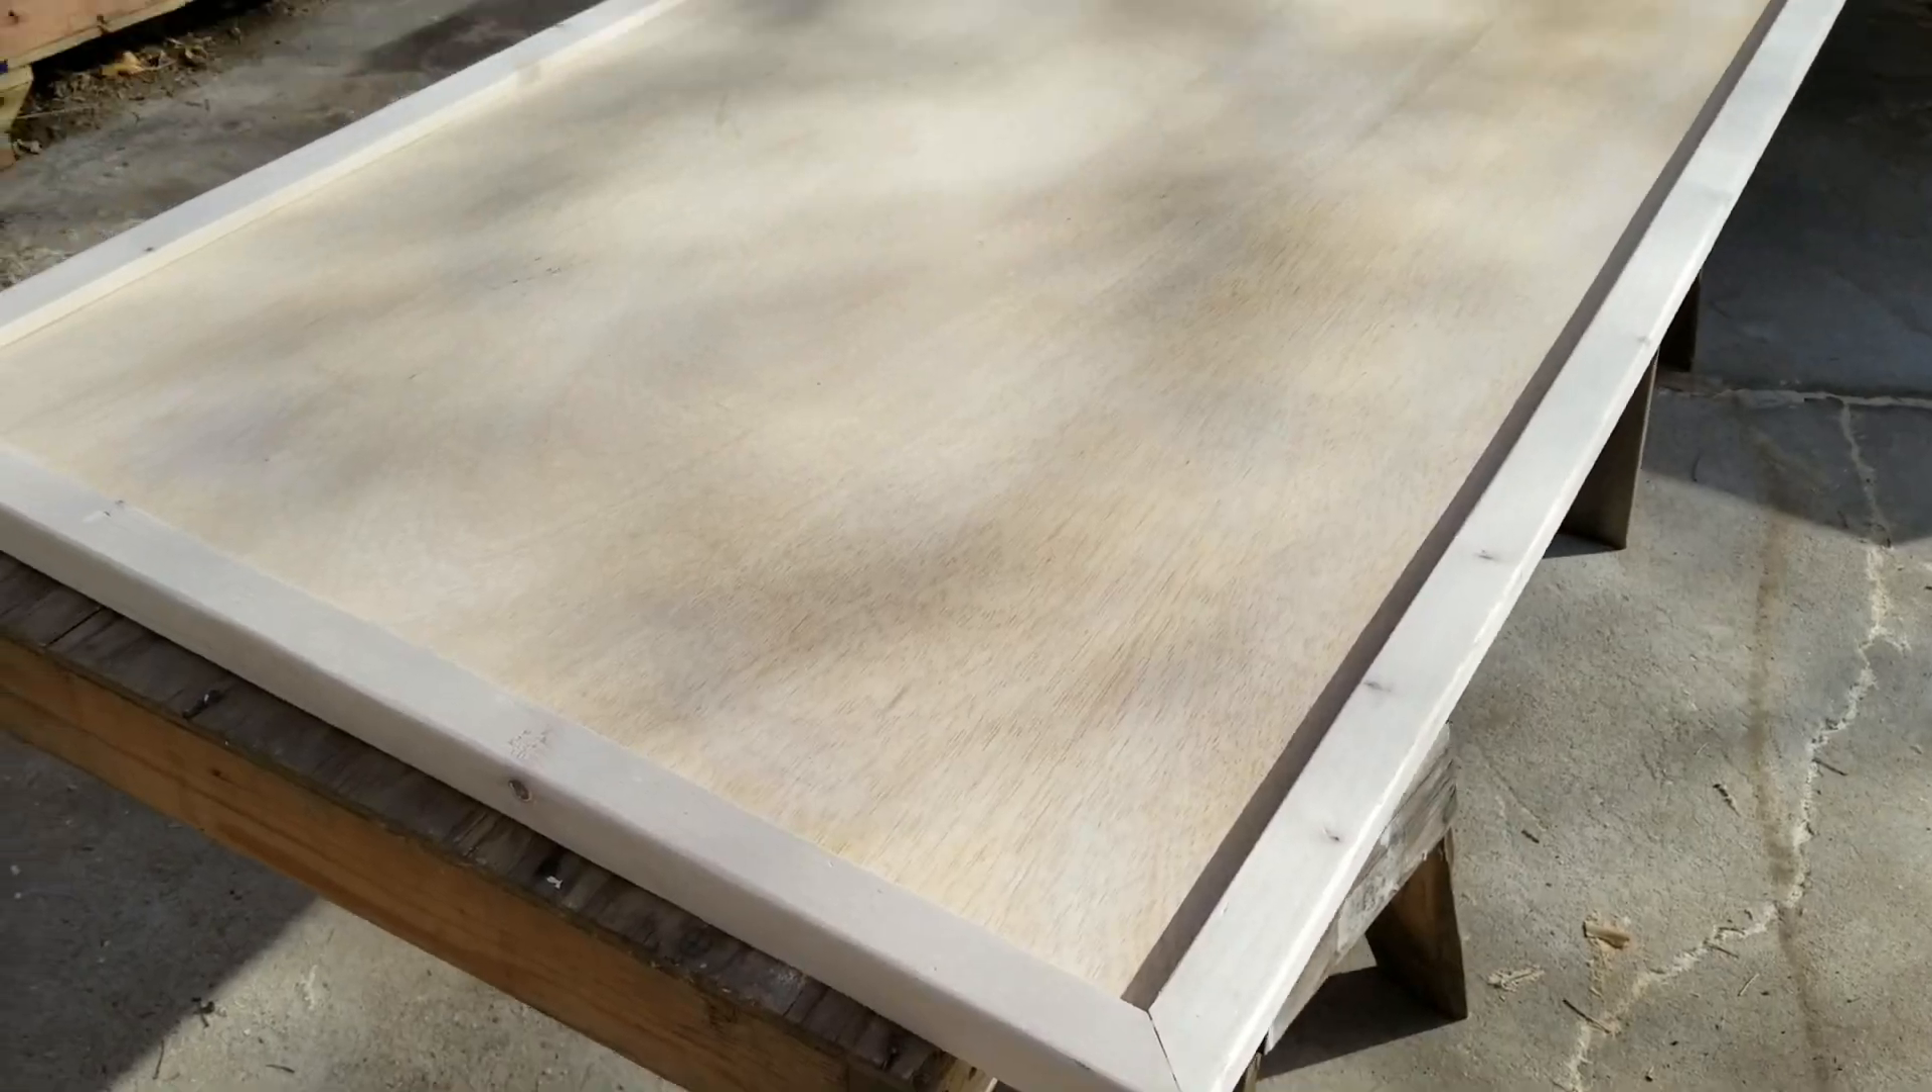Here is the finished three by eight sign it's got the frame around it all glued and shot together.